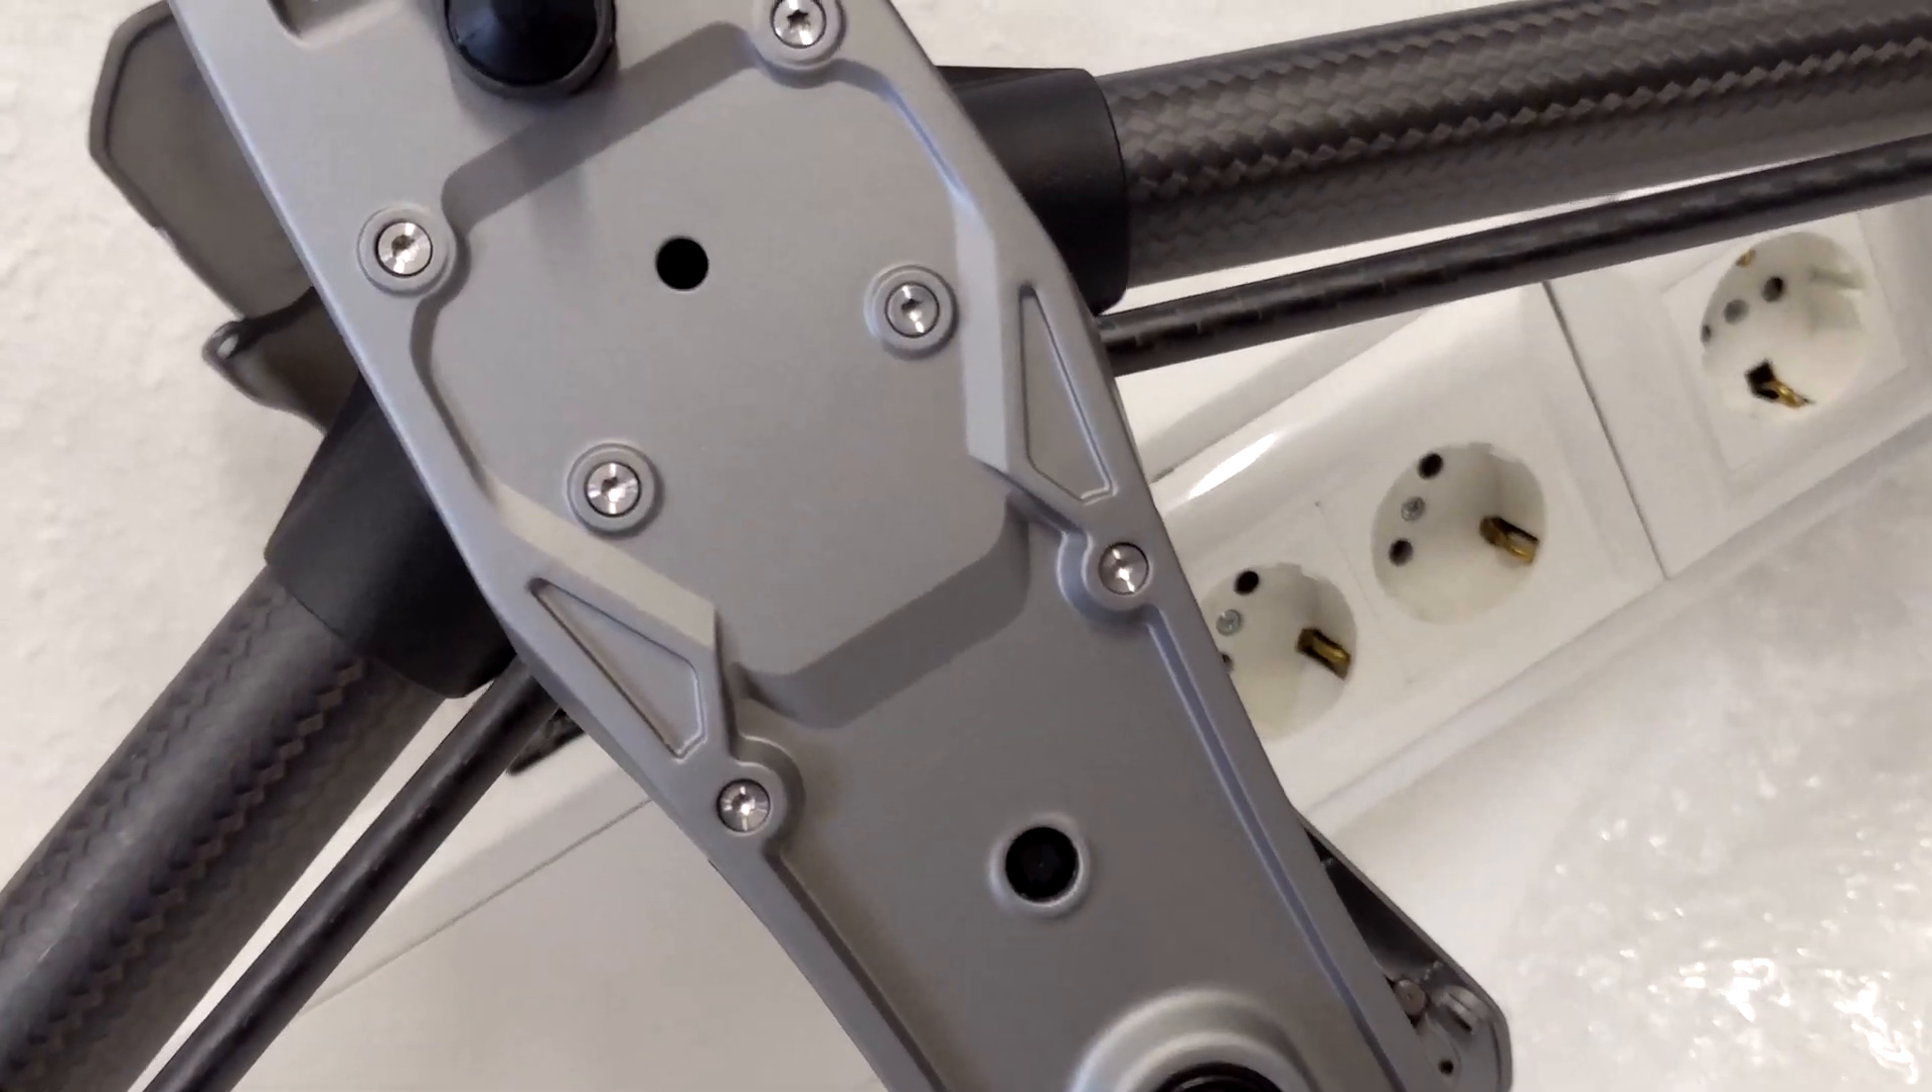All silver top screws on the bottom are back in.